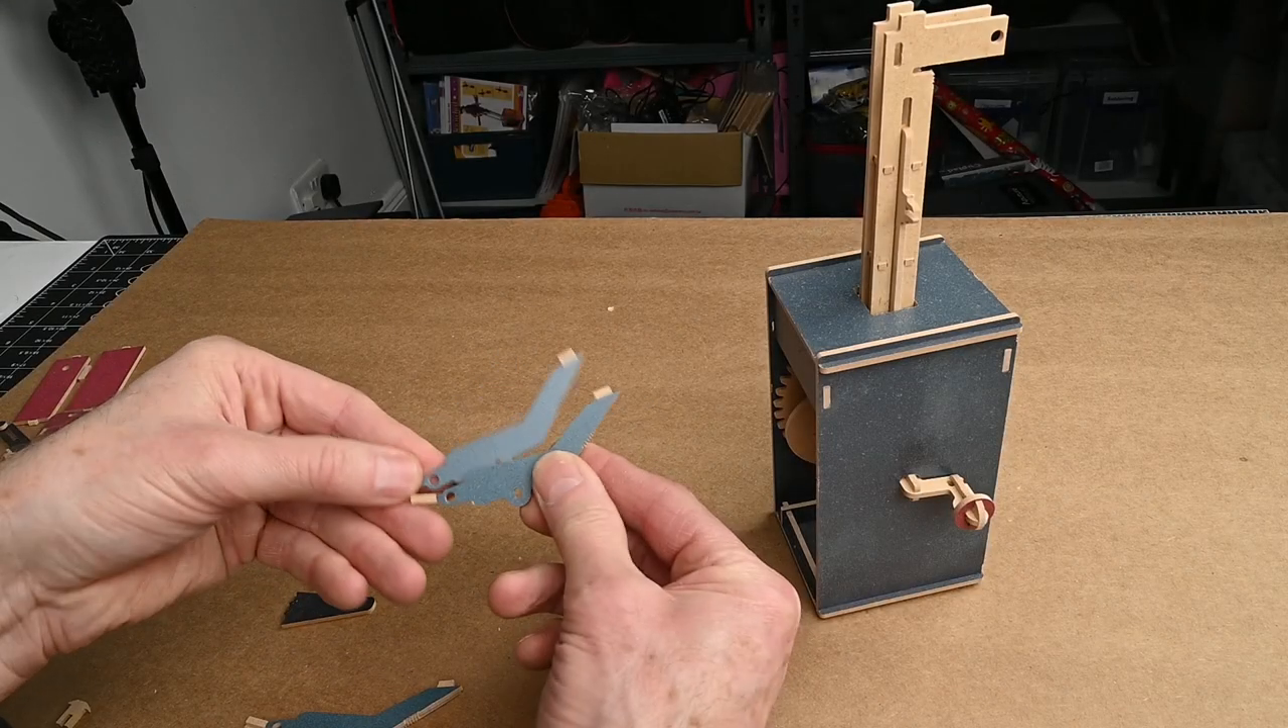So that's the box made.